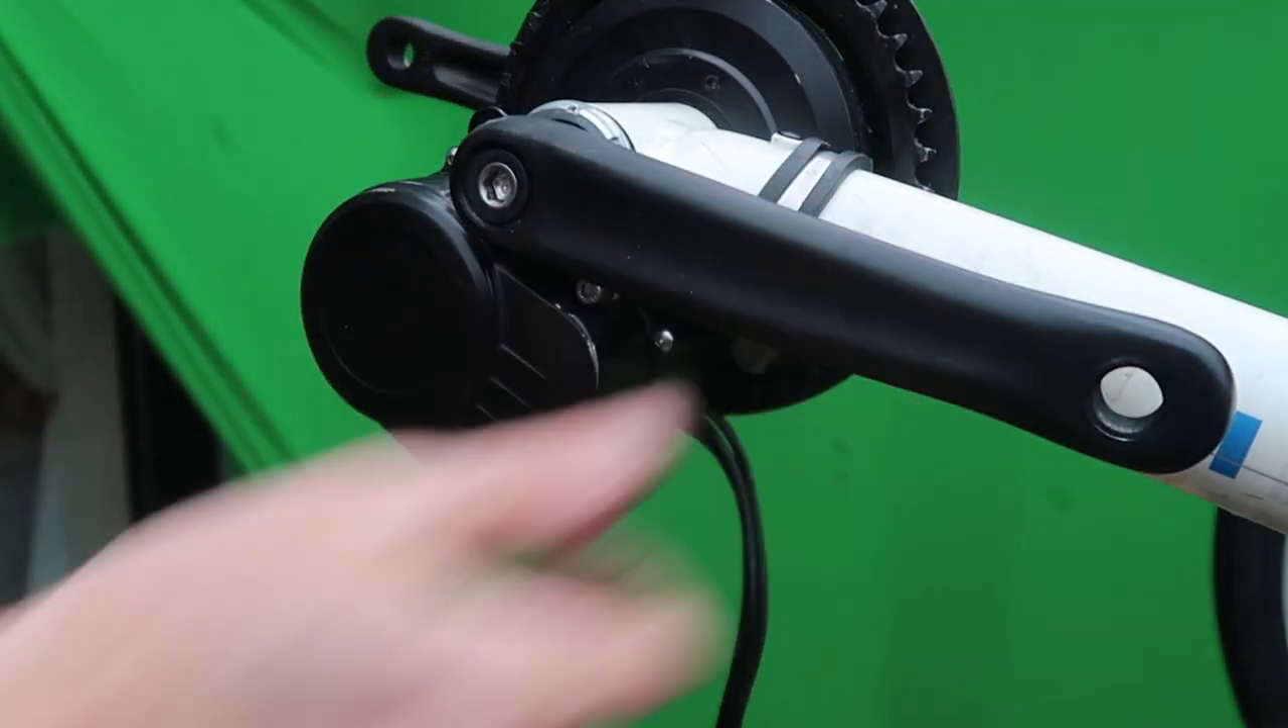So, with the crank arms in place you just need to put on your pedals of choice.